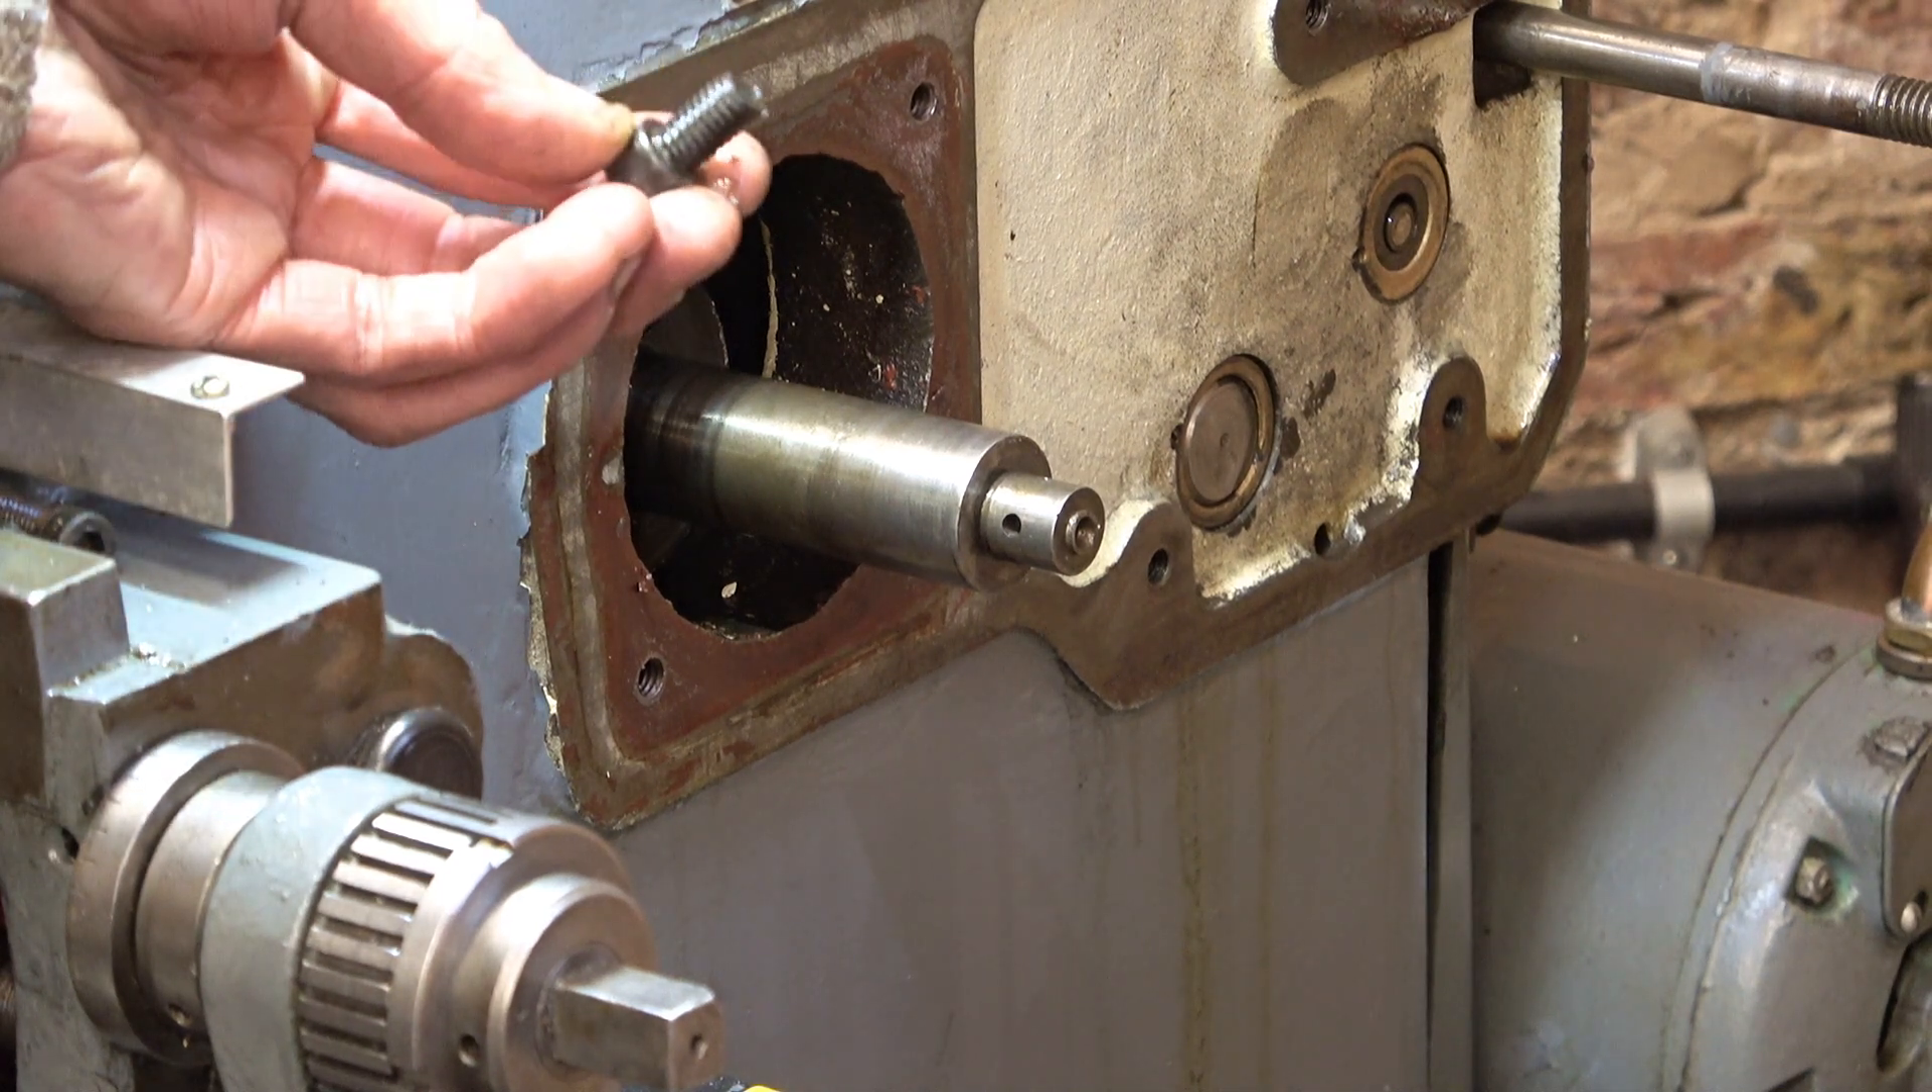Well I got the screws out.